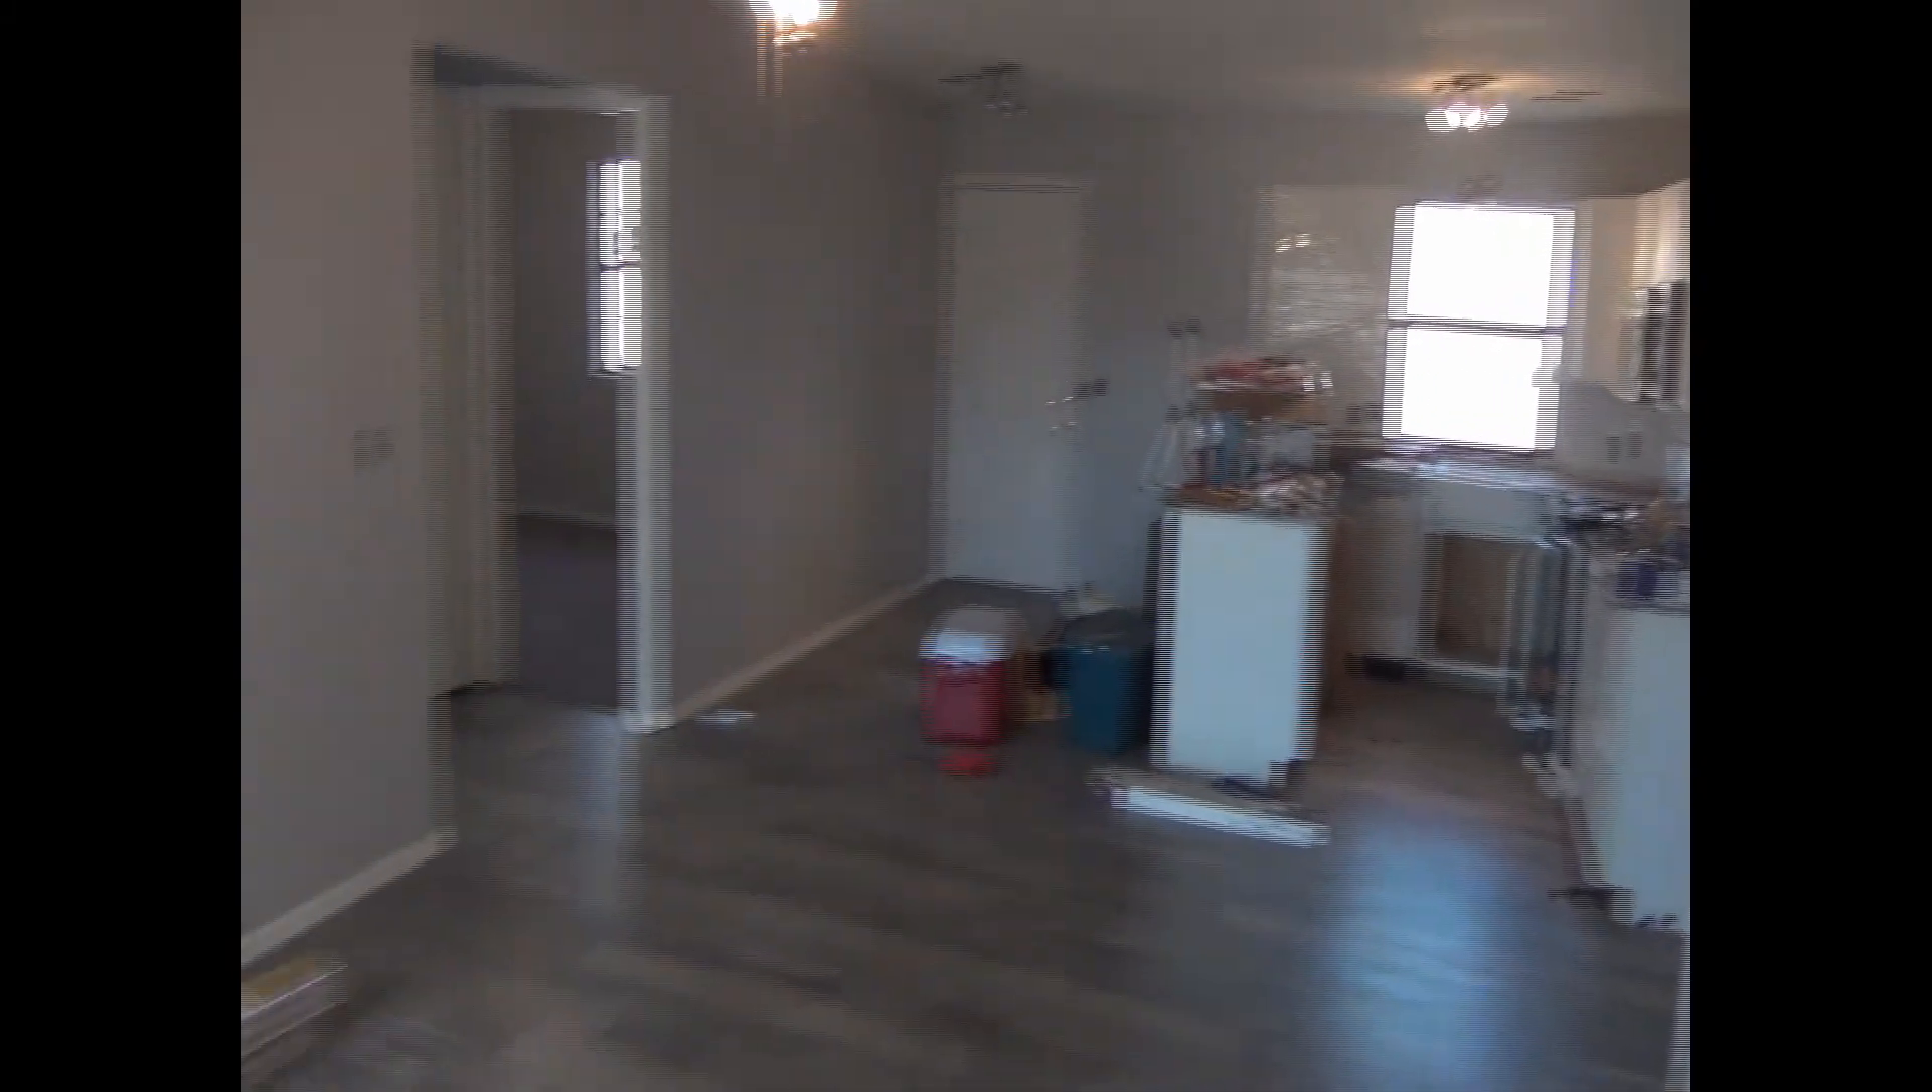I finished up the rest of the laminate throughout the living room and it looks brilliant.